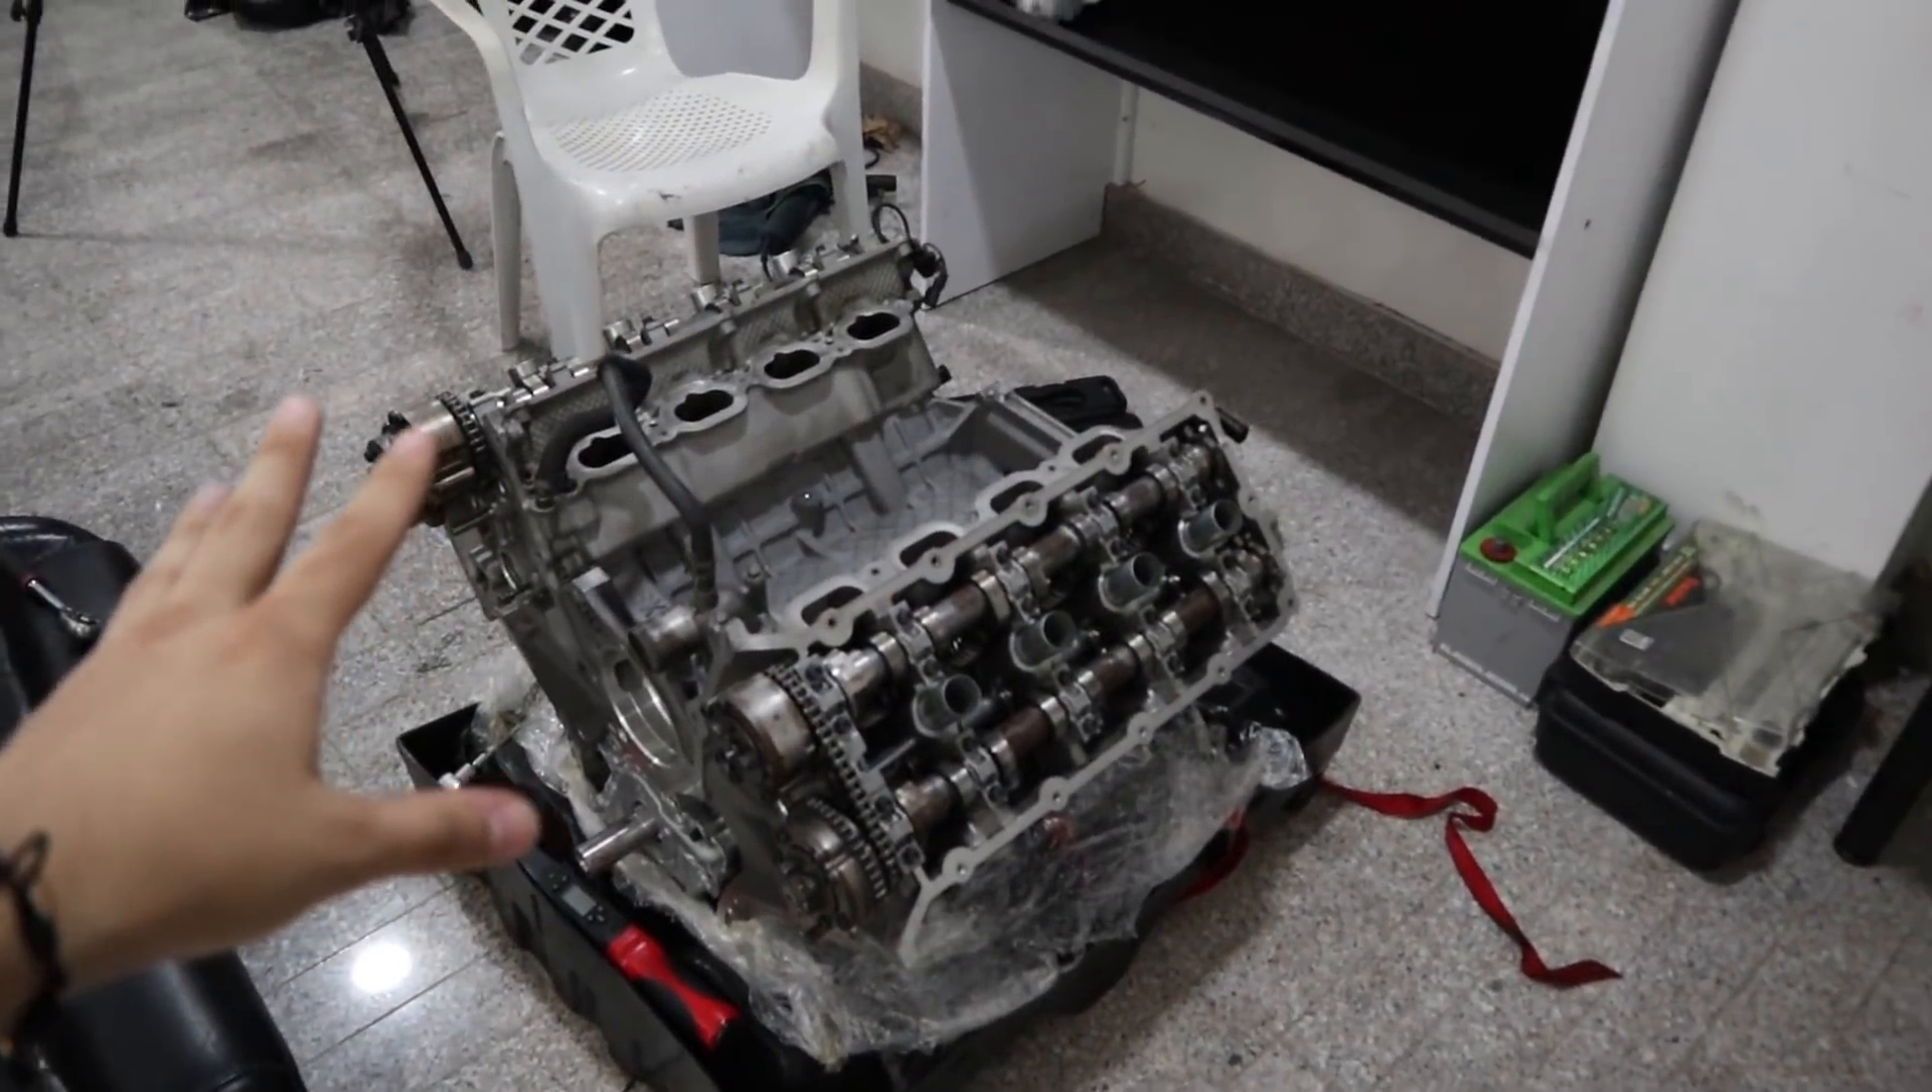Bueno ya por acá tenemos listos los árboles de levas ya colocados.